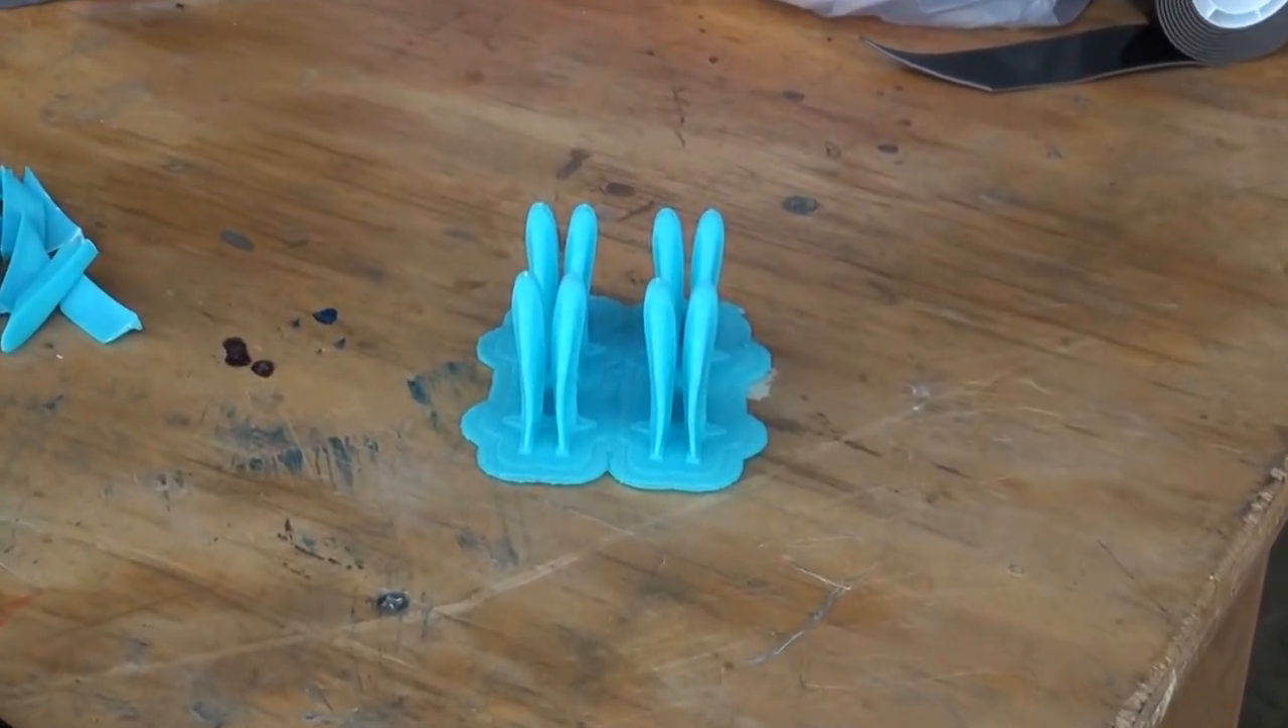Once we've removed the Vortex Generators from the 3D printer, they are still attached to the raft and the base material.